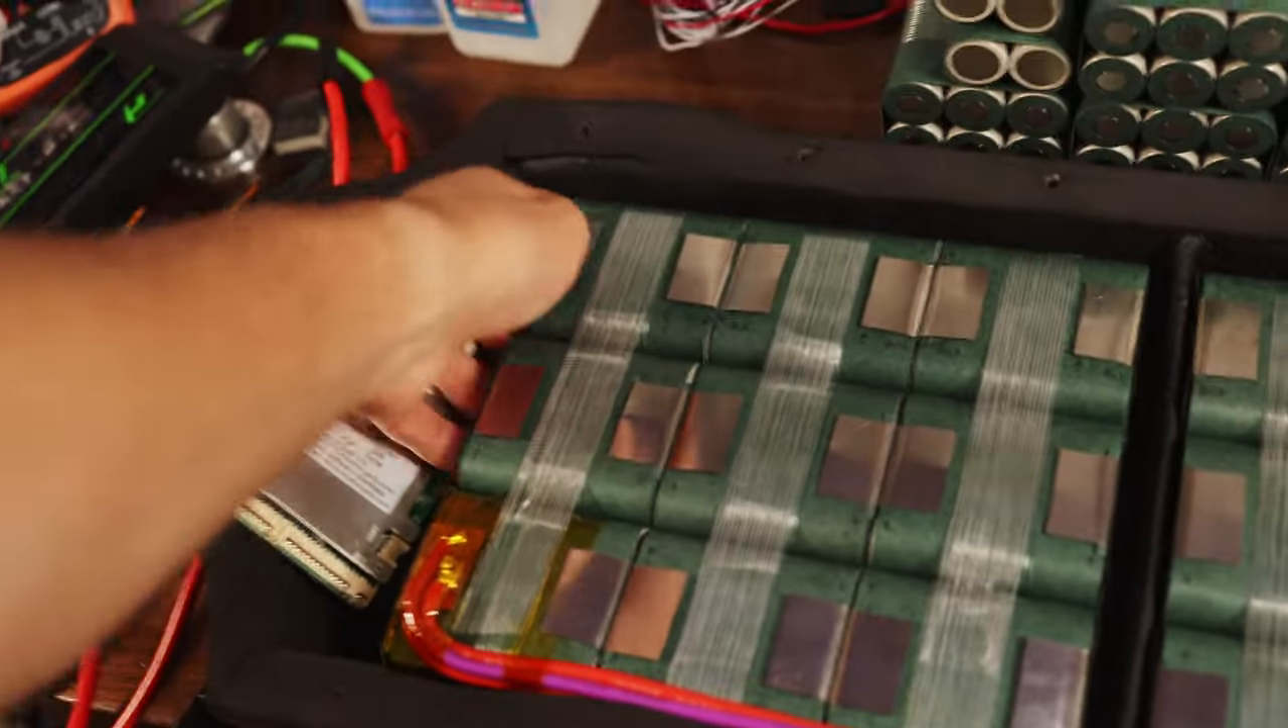All right, so we've got all of the packs taped up and all the tabs bent down.